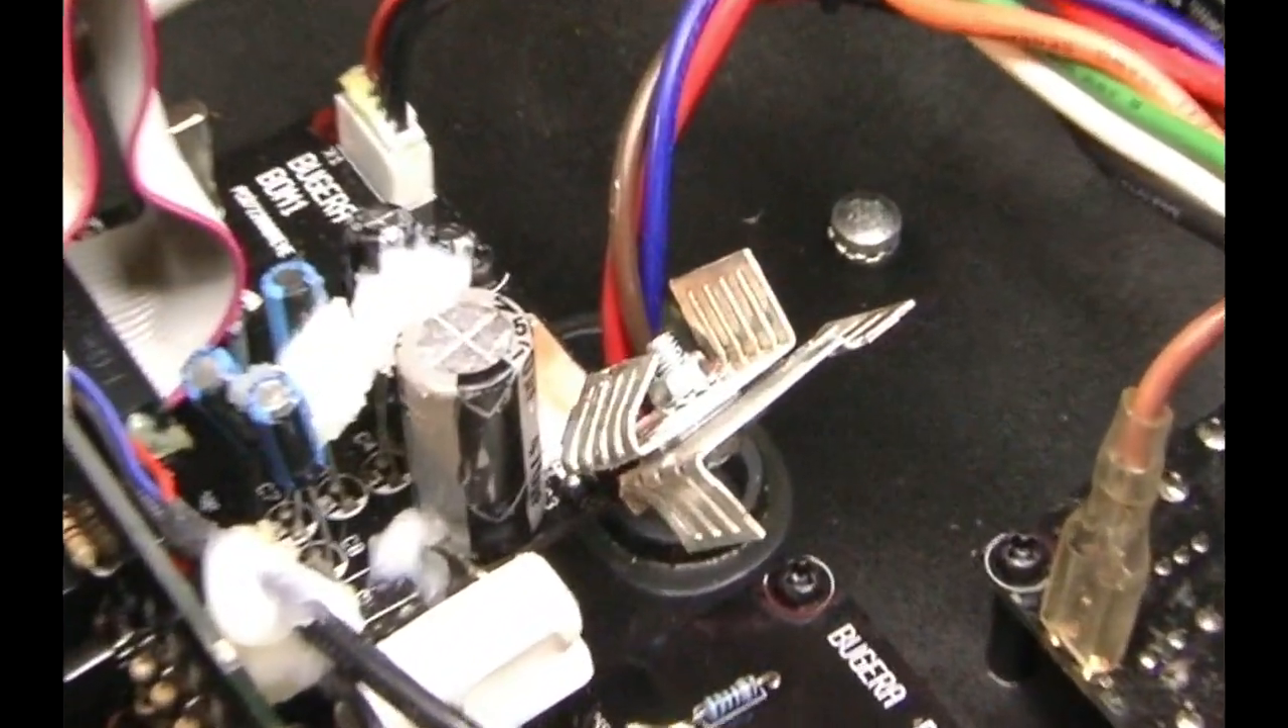So, I went ahead and put the voltage regulator up on the board right here and I put some heat sinks on it.